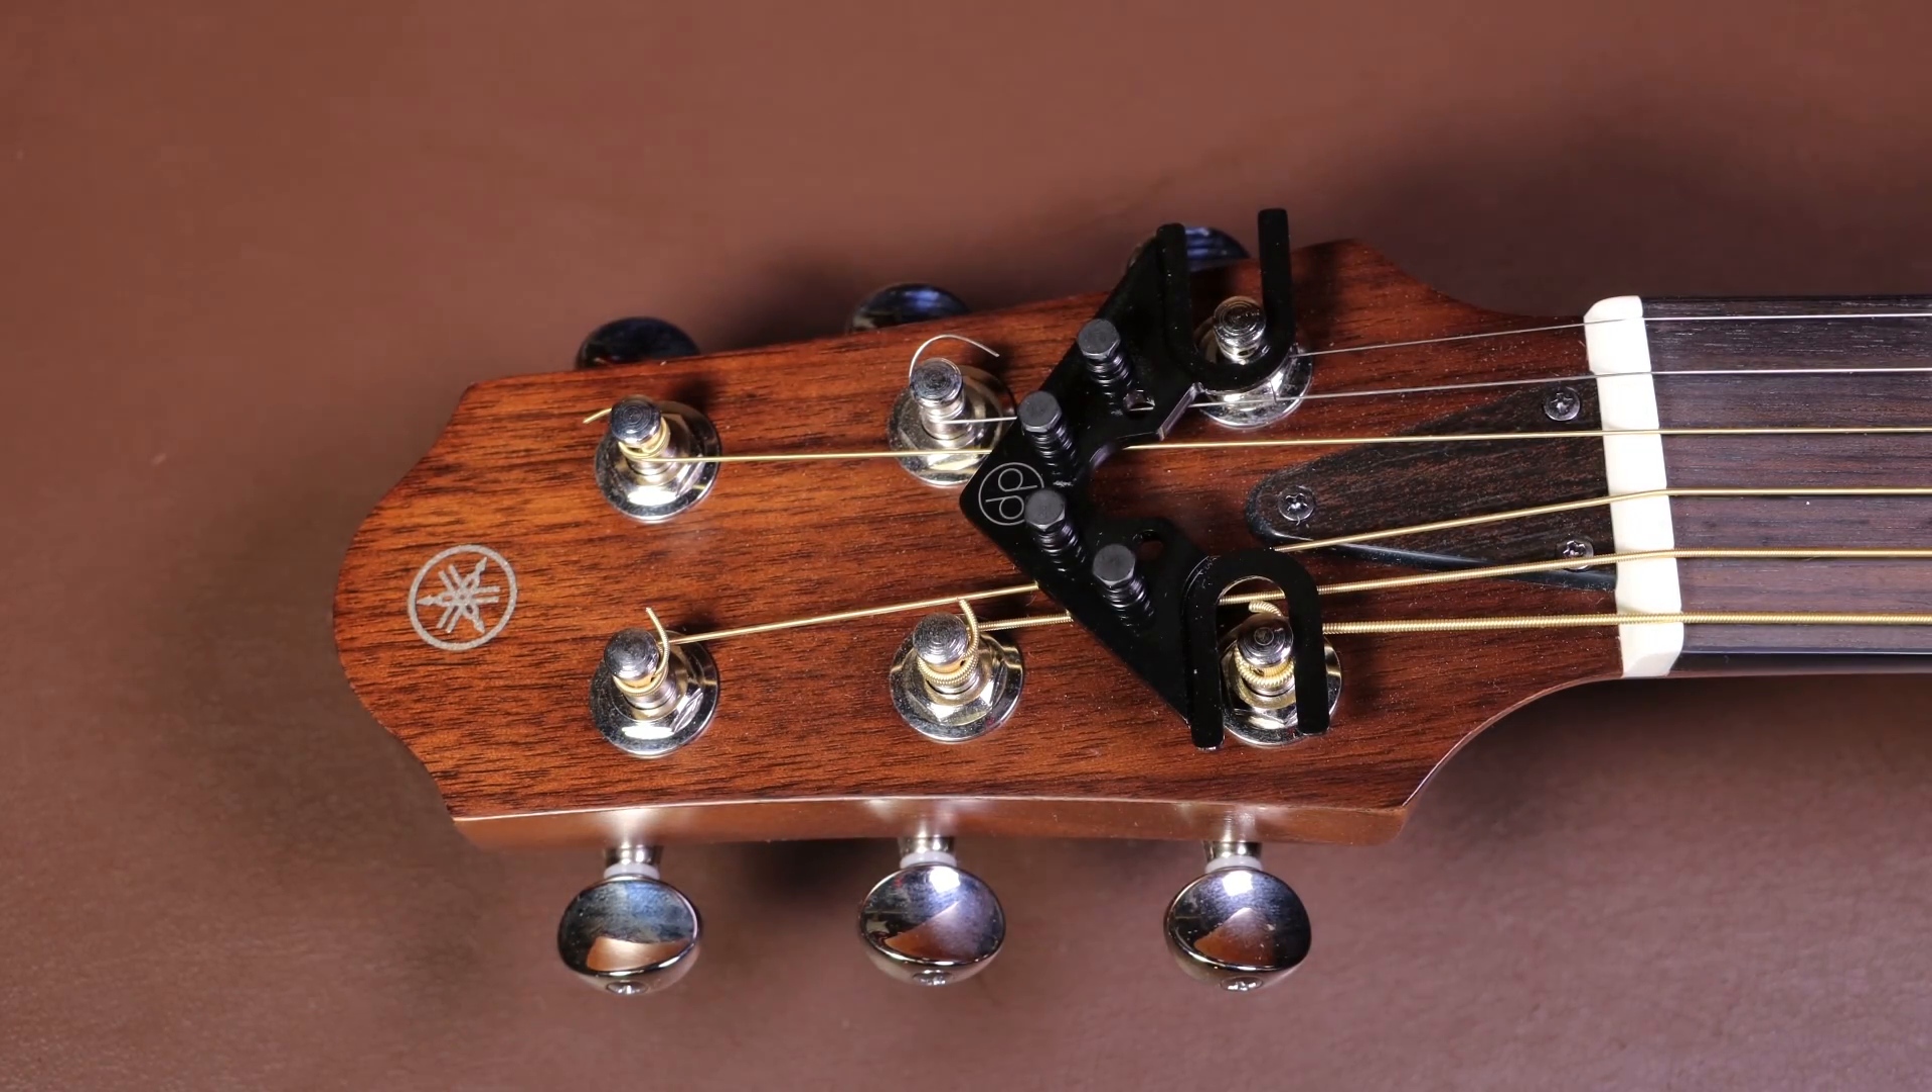And first of all you can see here's version 3 and it fits between the tuning posts on the top E string and the bottom E string.